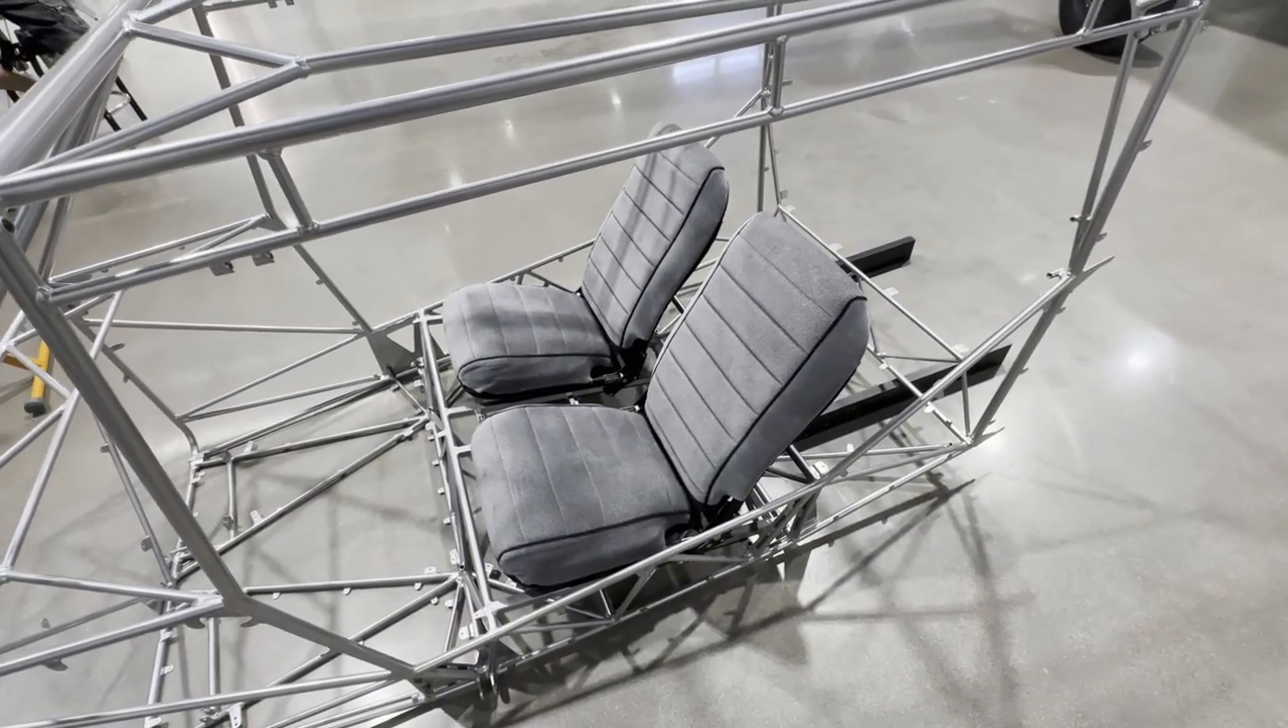Got the upholstery on the frames.